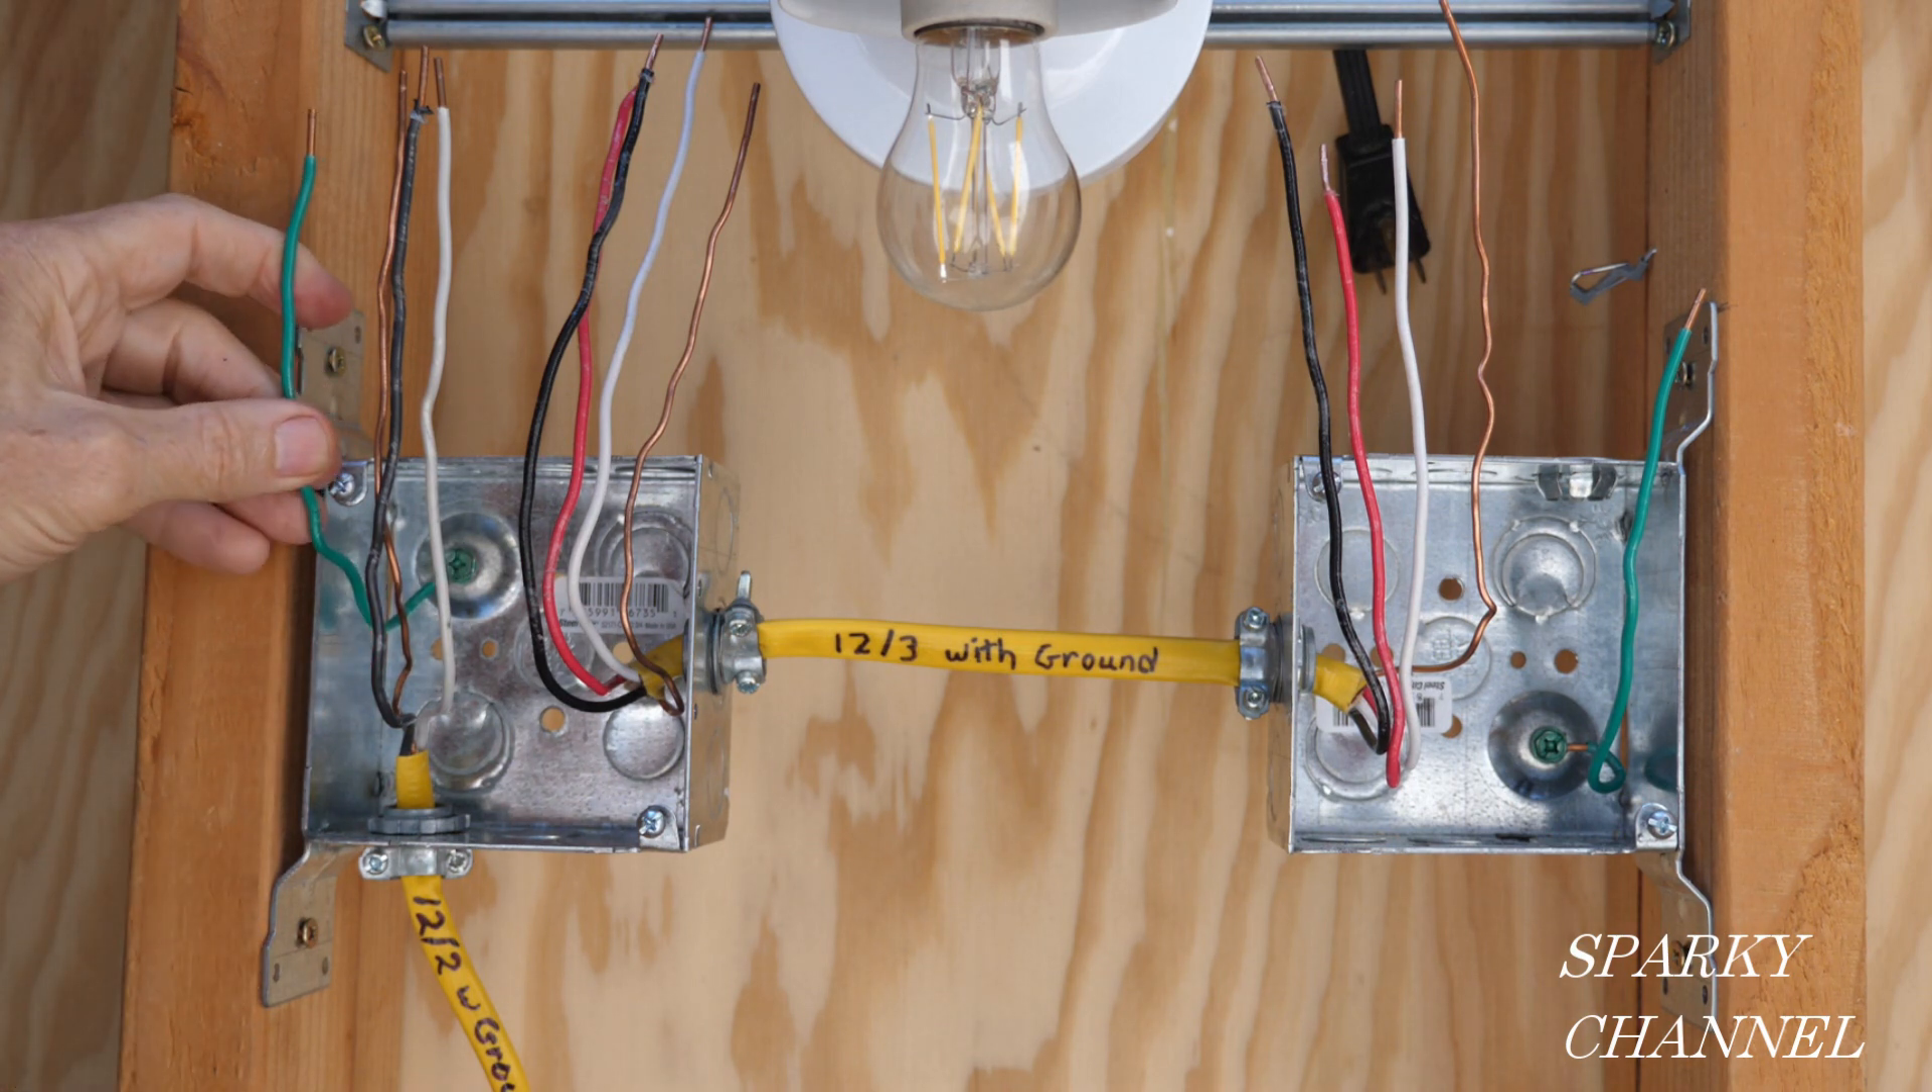And here we have a green ground wire attached to the box, and that's going to be a bonding wire for the box.